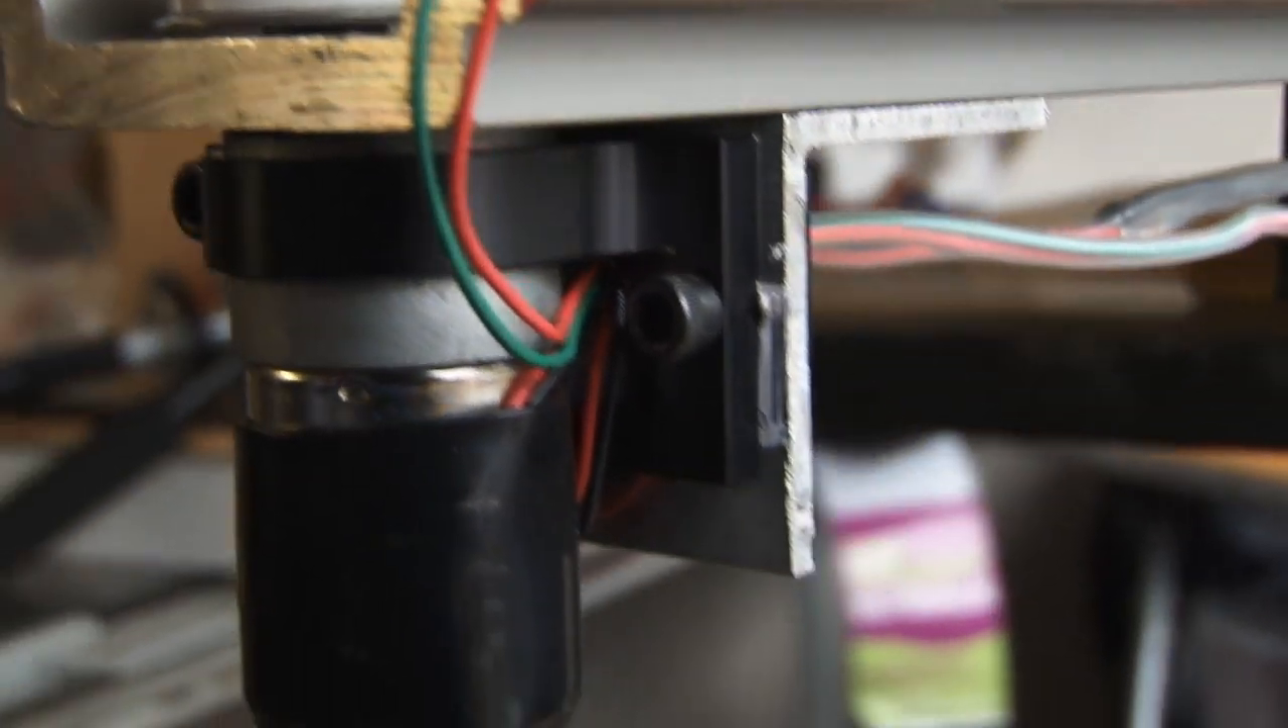Underneath here we can see I have two wires run up to my motor.